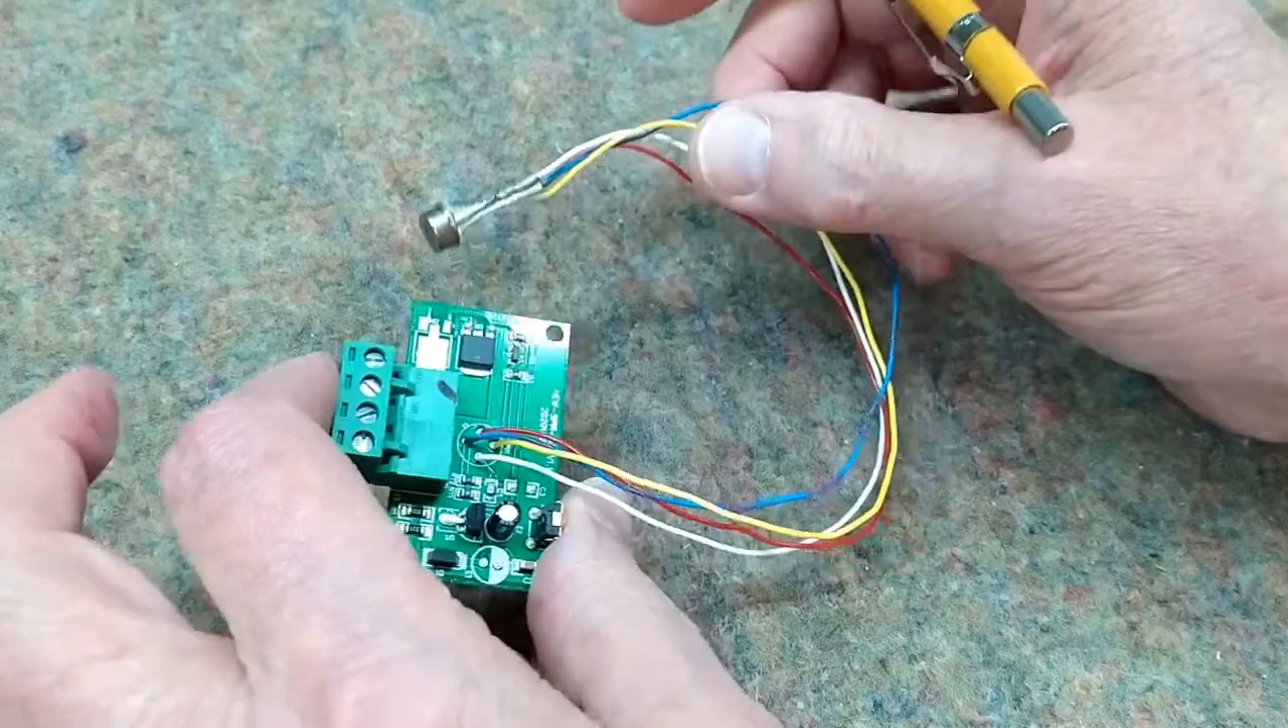And I have attached these four pieces of telephone wire.